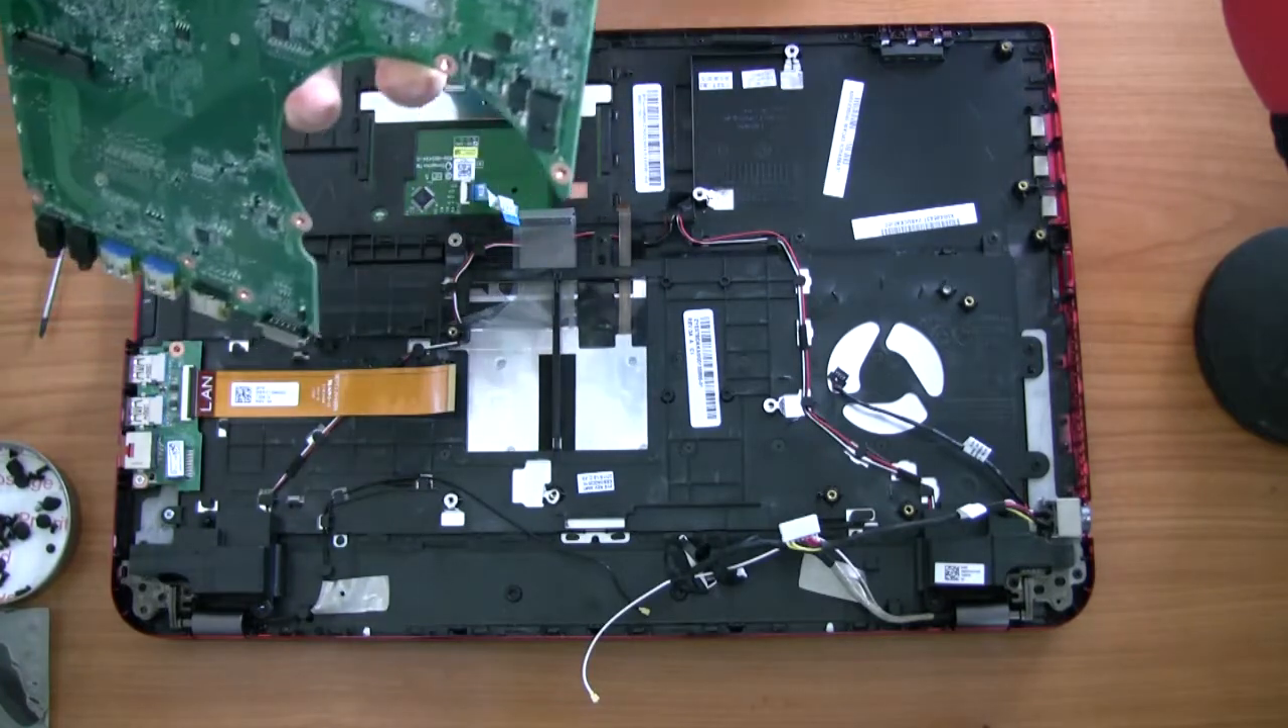And there you go now you've got your motherboard out.